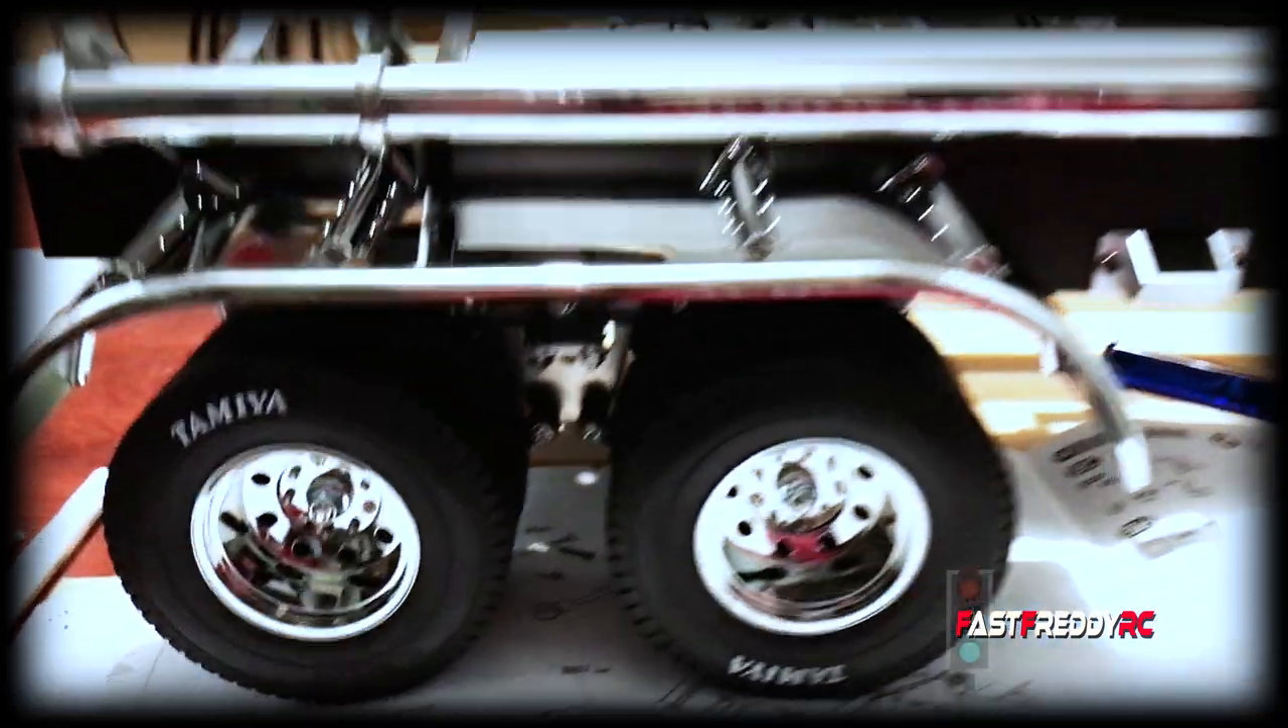Step 14, installing the wheels. And there we have it on the trailer.